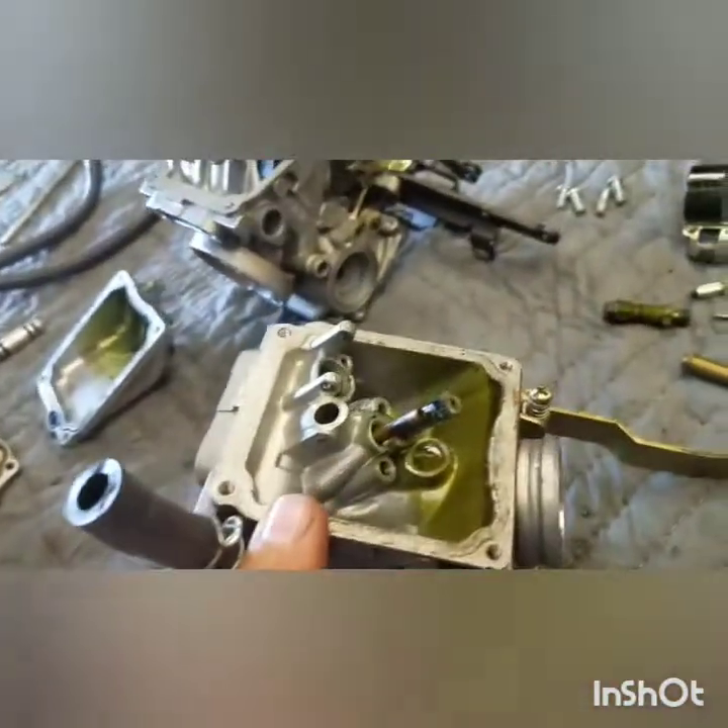All right I got Josh's carbs apart for the most part I'll get the other ones apart here in a minute.